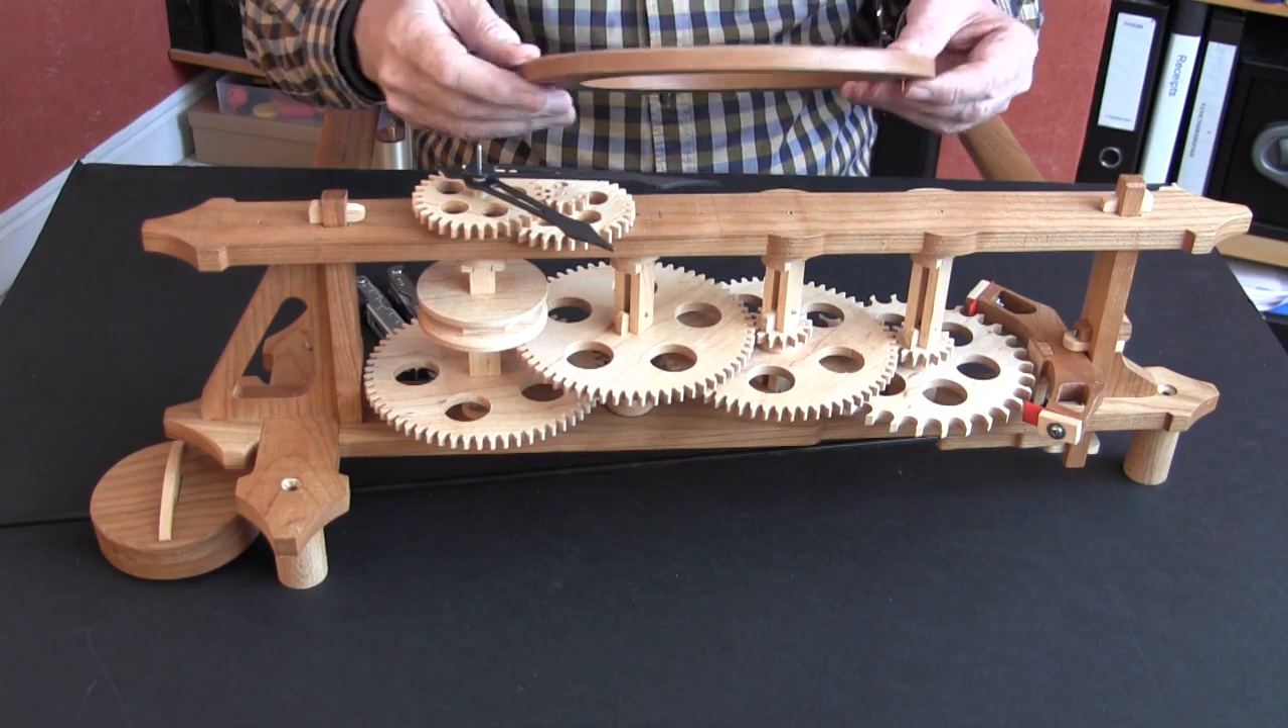That's that assembly finished. Now all we need is for the dial to be fitted.